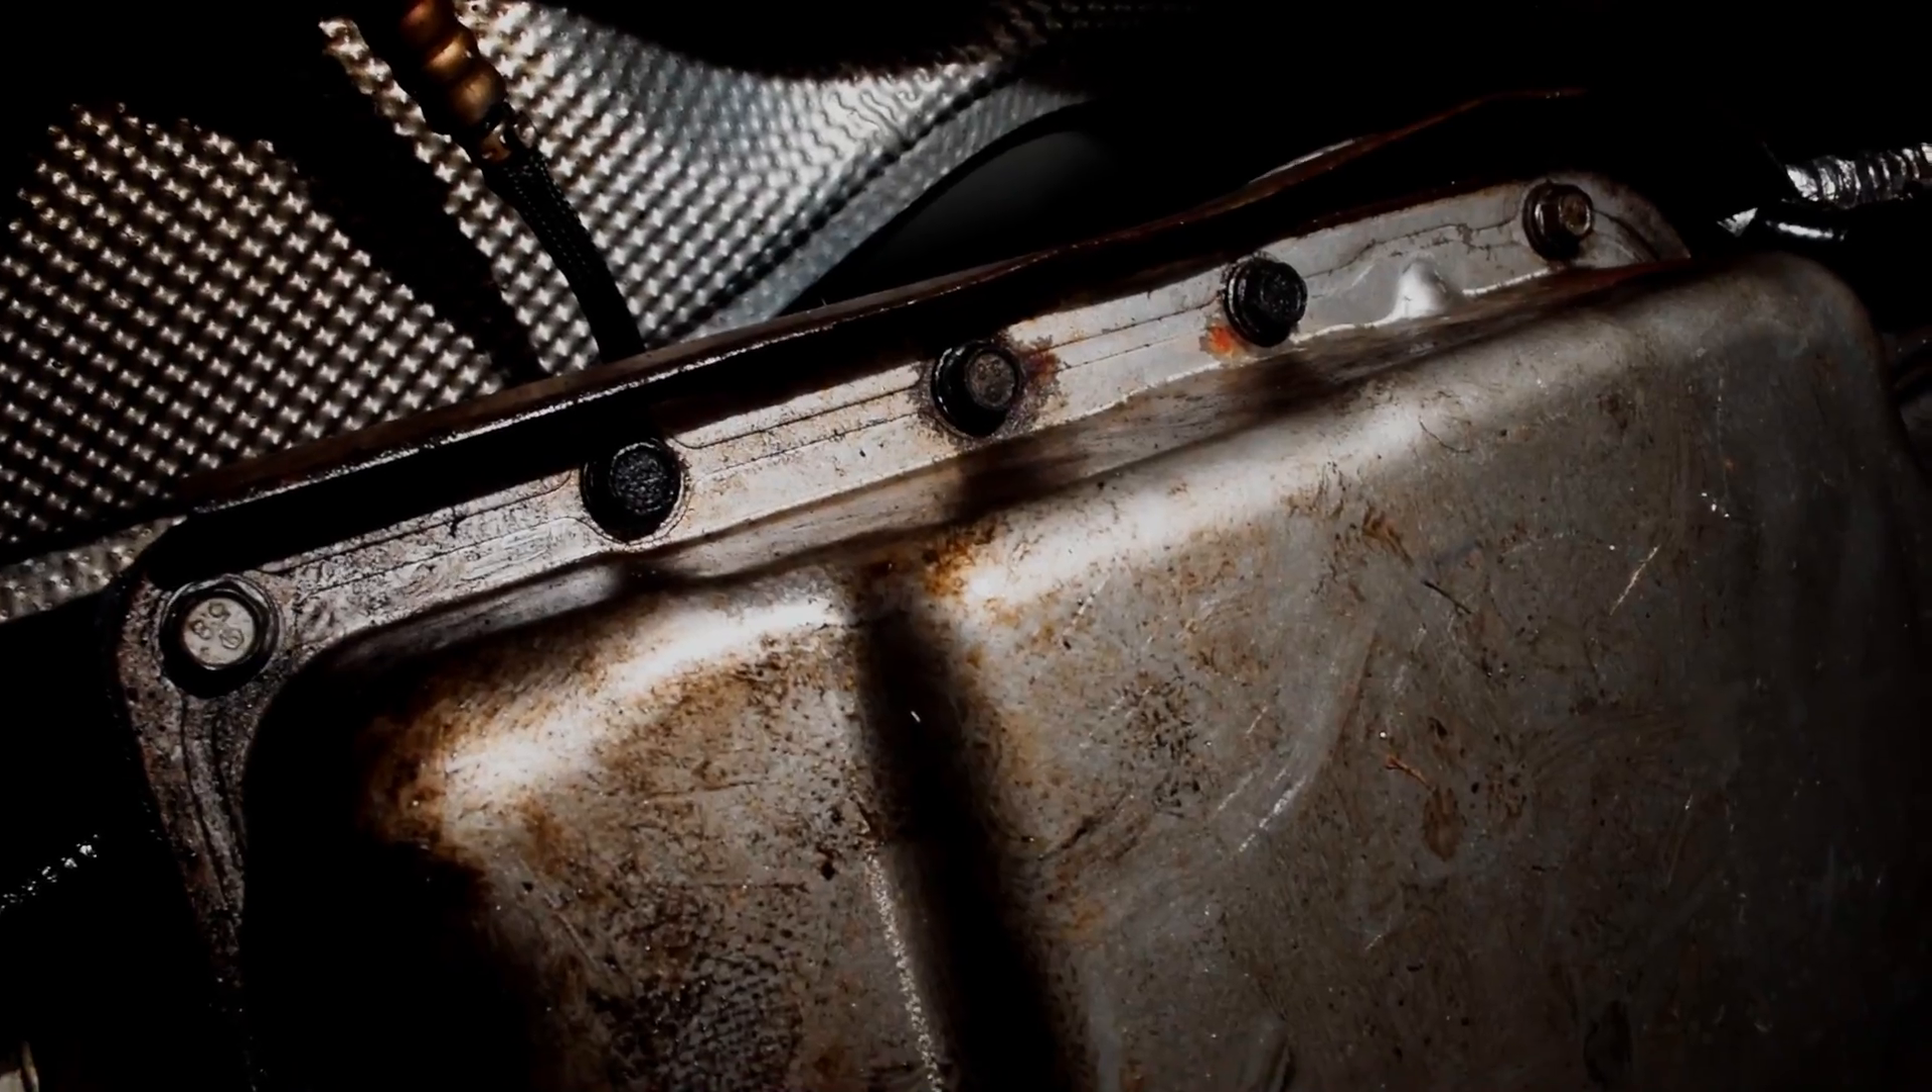So I've got the transmission pan back on.